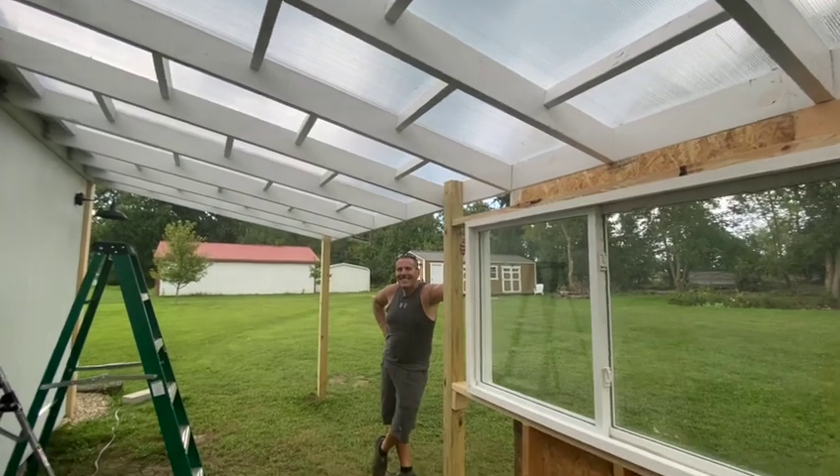The greenhouse roof is officially on, thanks to my wonderful husband who helped.